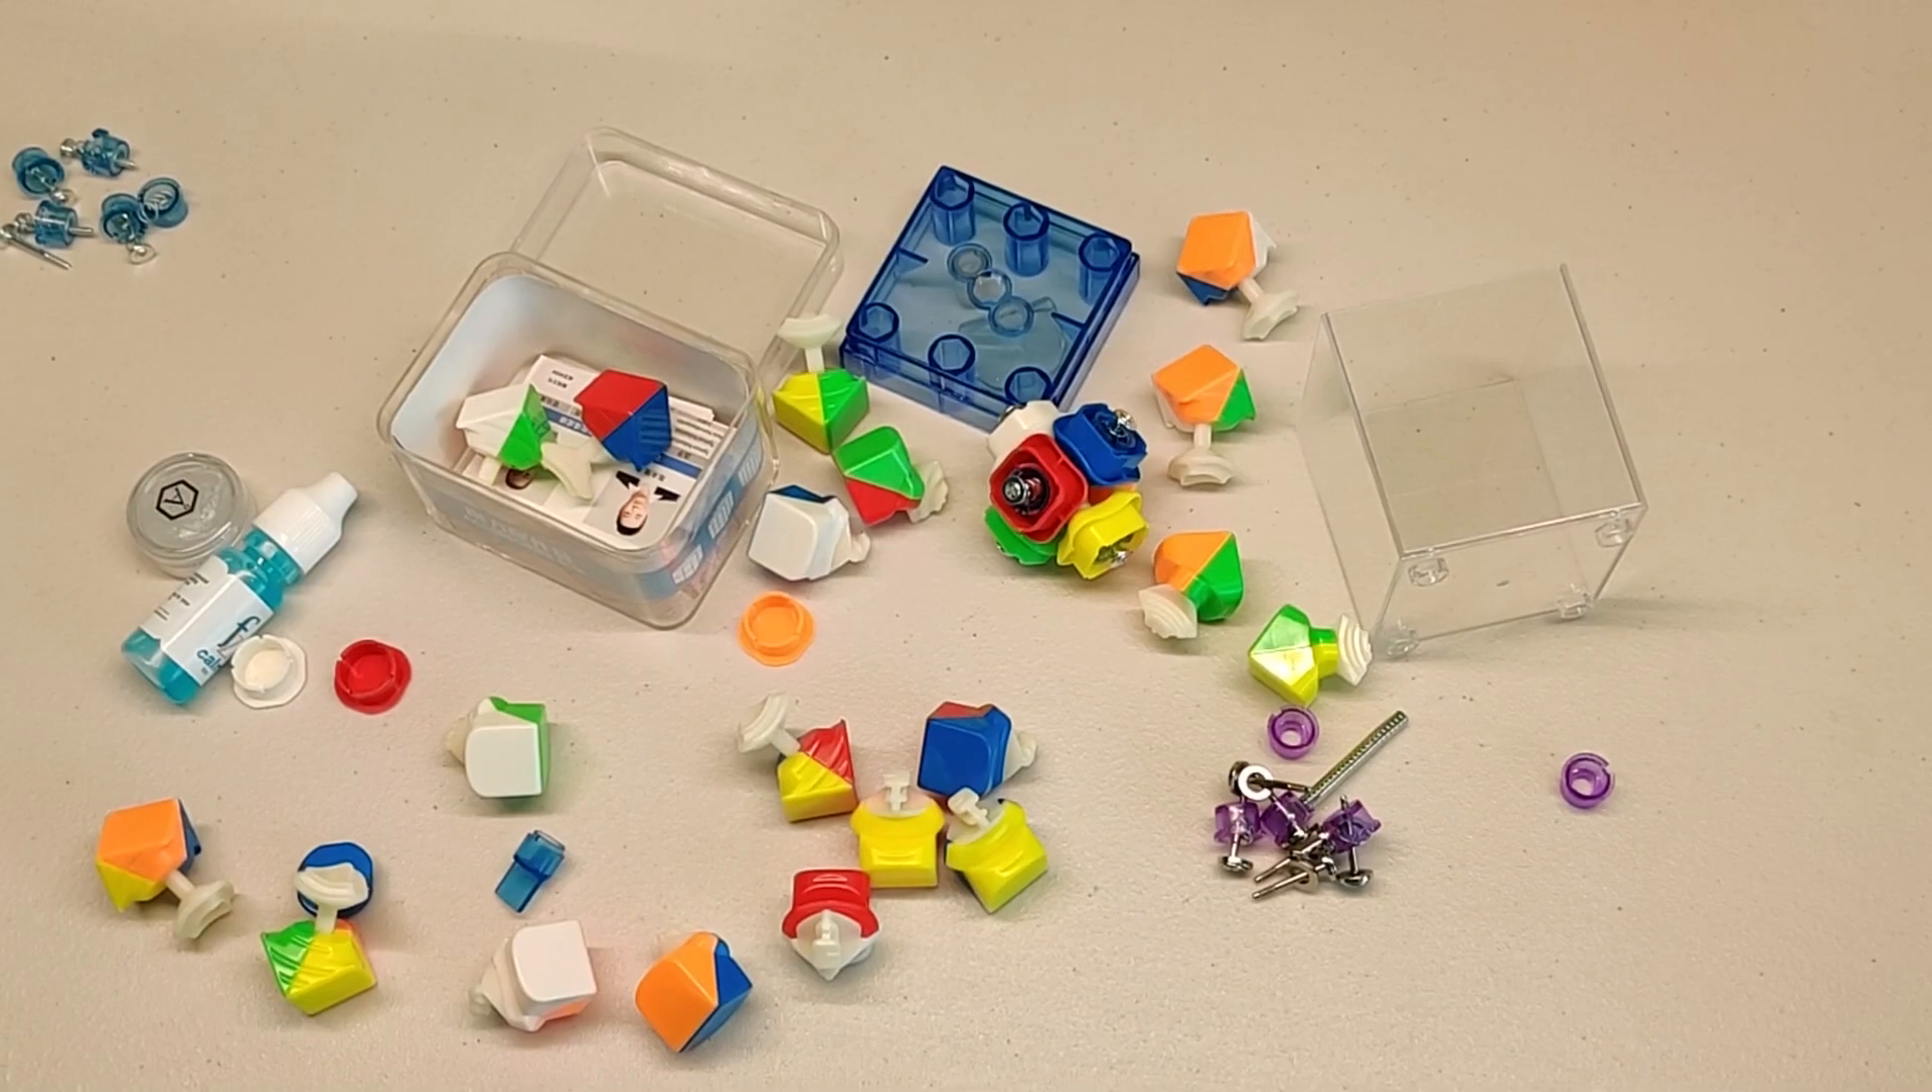So we got the cube all disassembled, other than the core, I still need to unscrew the core.